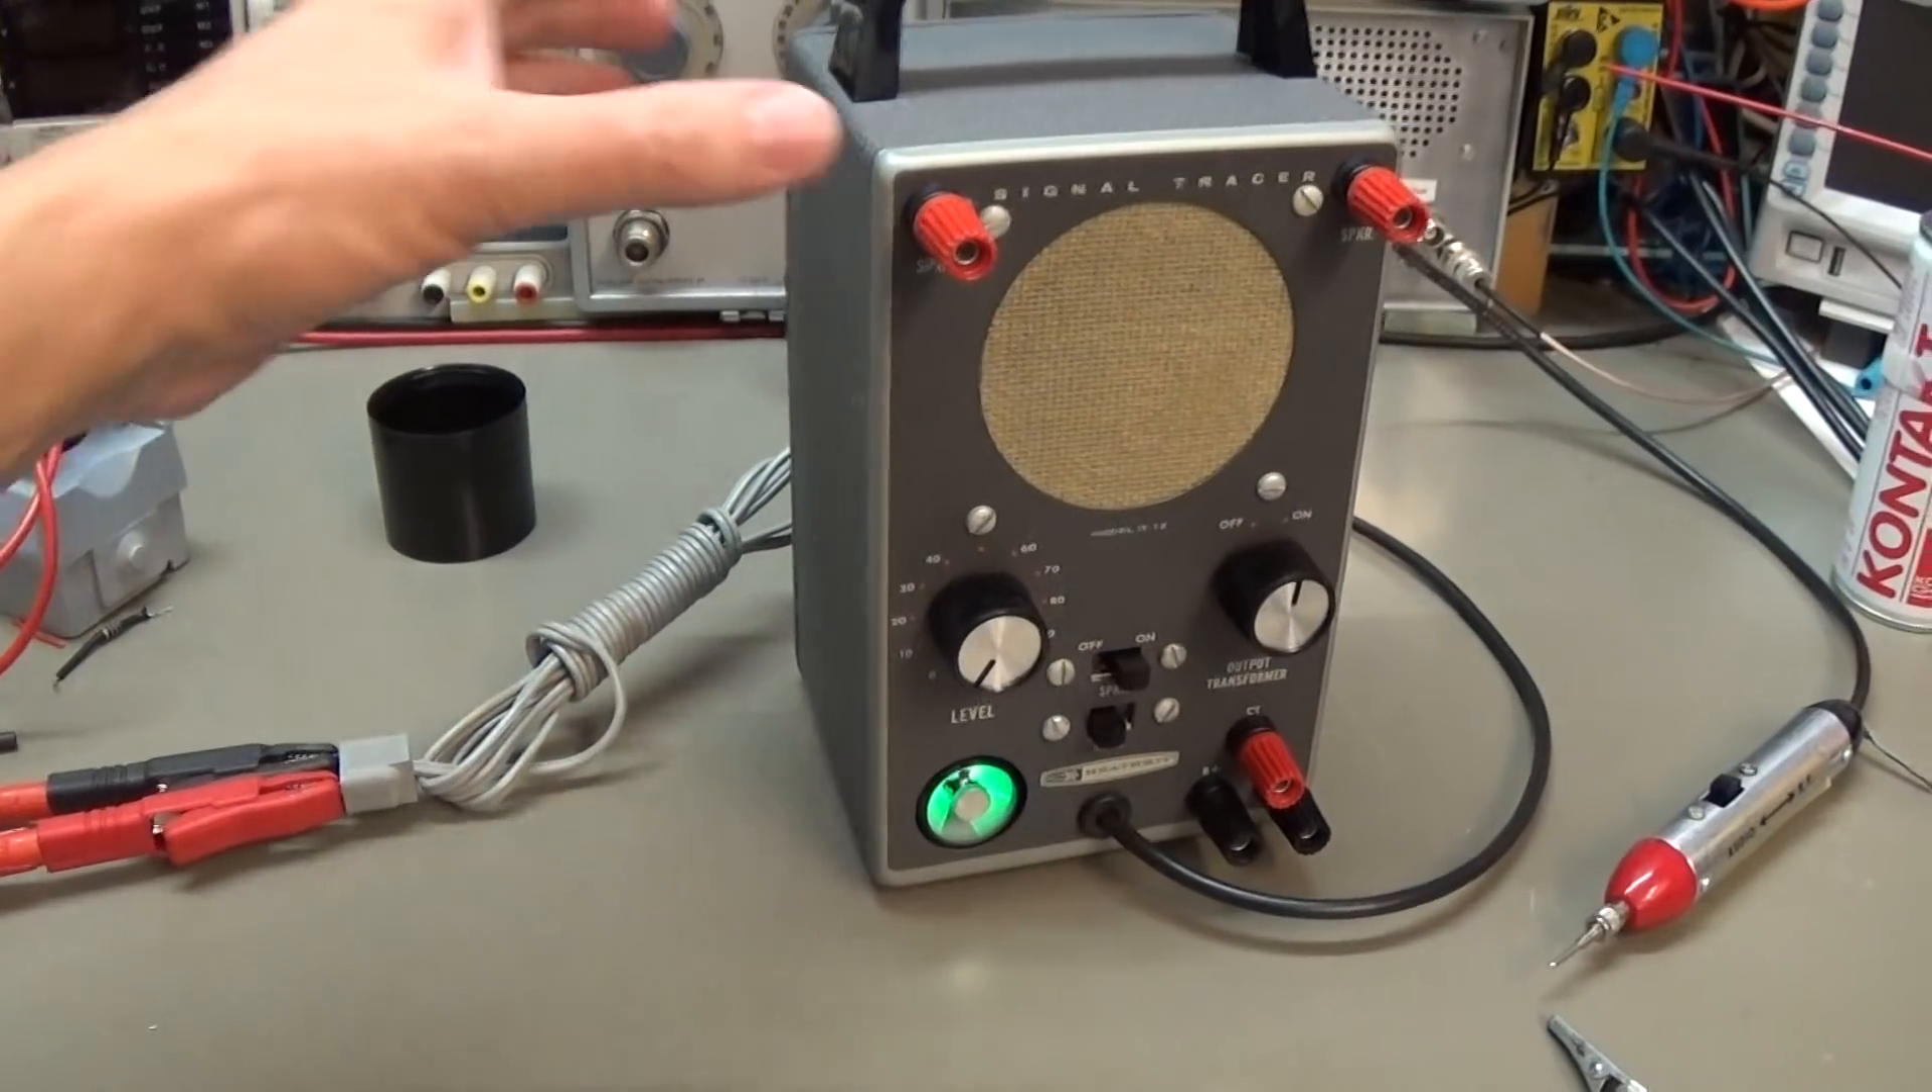Here is our unit back in the housing.